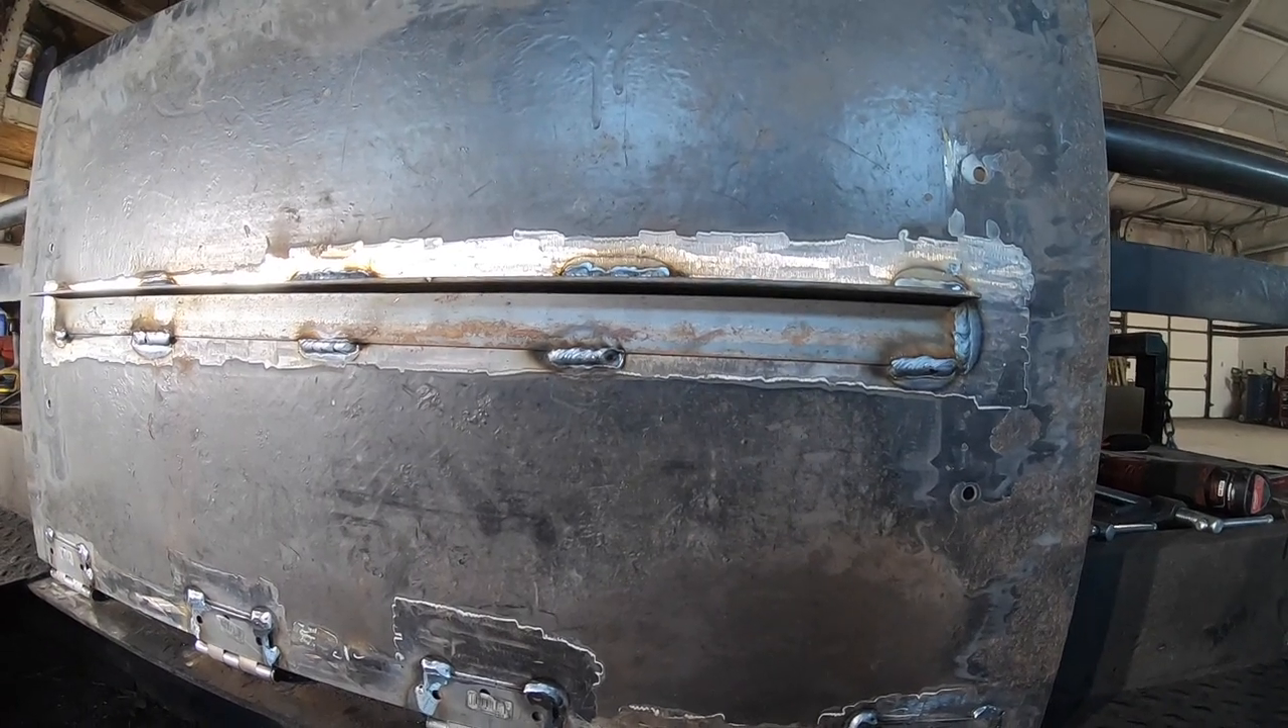And I welded this piece of angle iron in here just as a support to keep the thing straight.